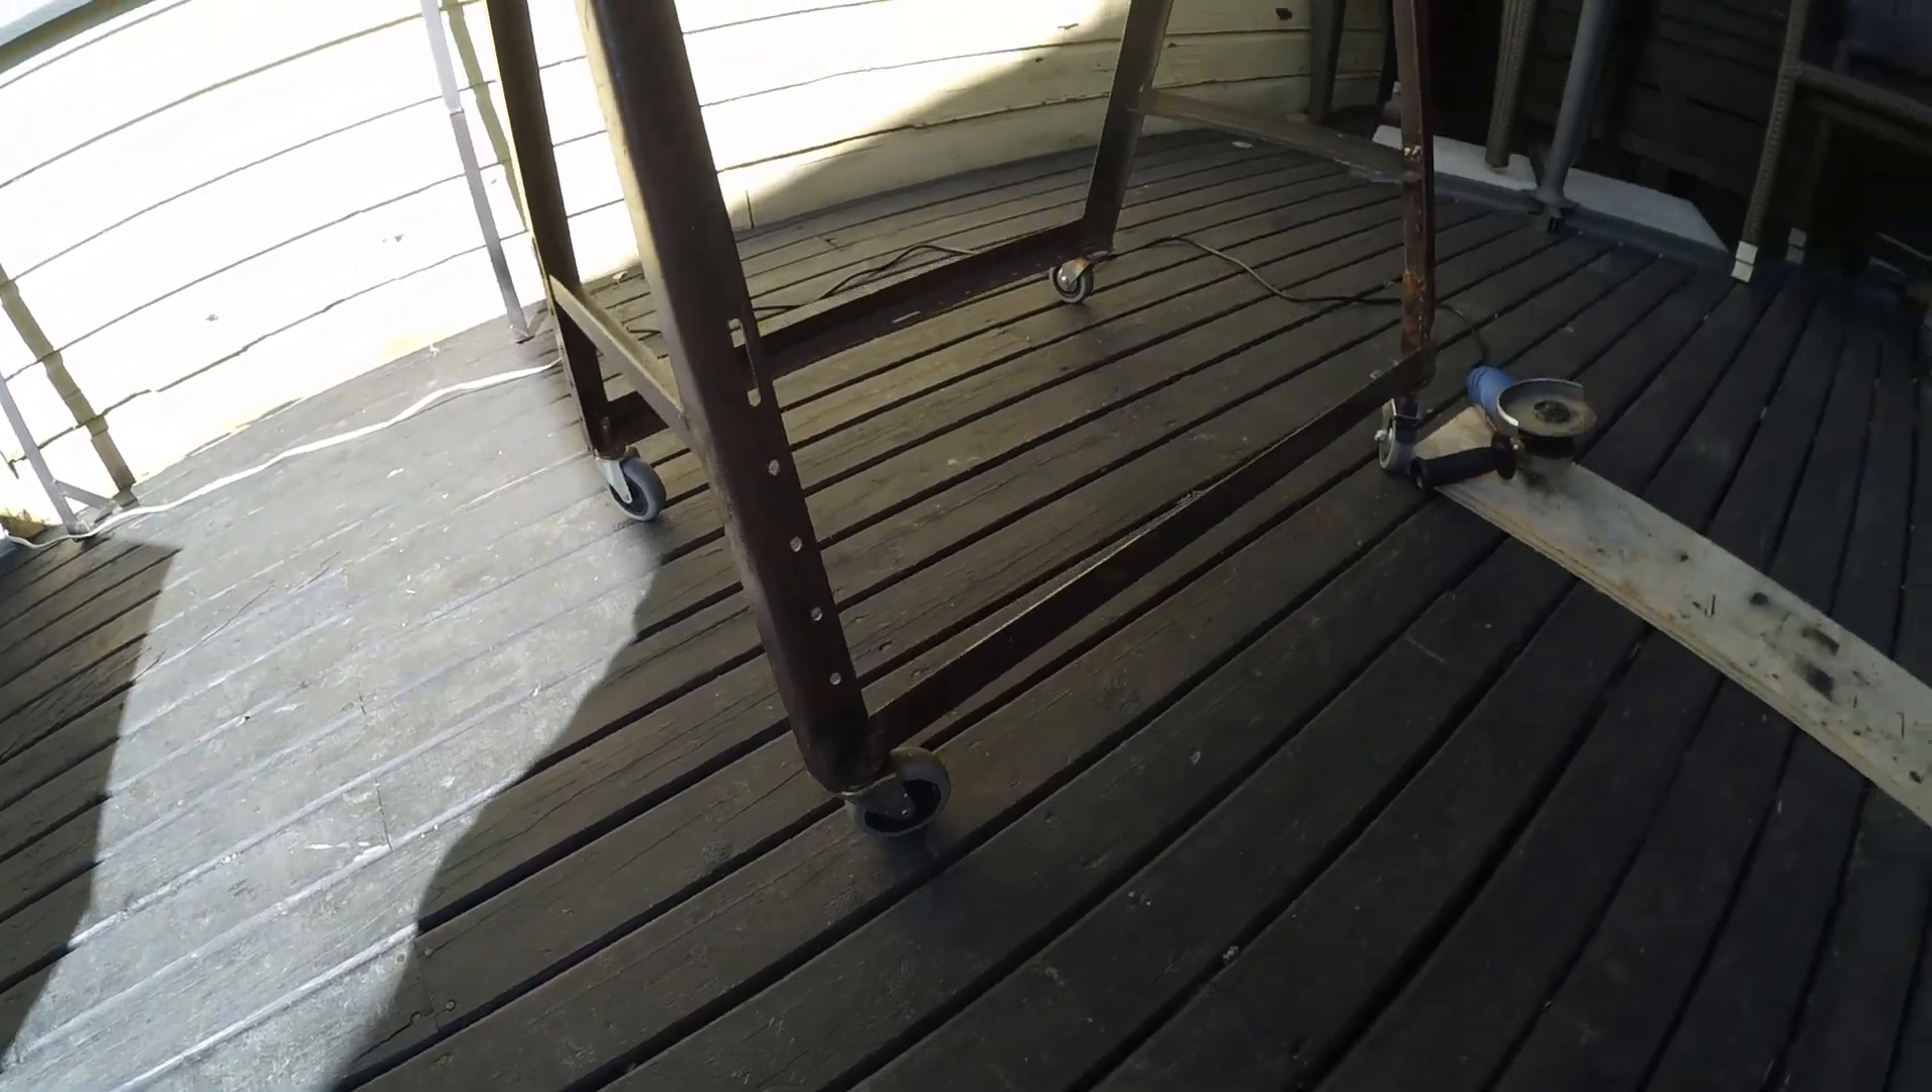I welded up a brace along the legs. I put casters on it.